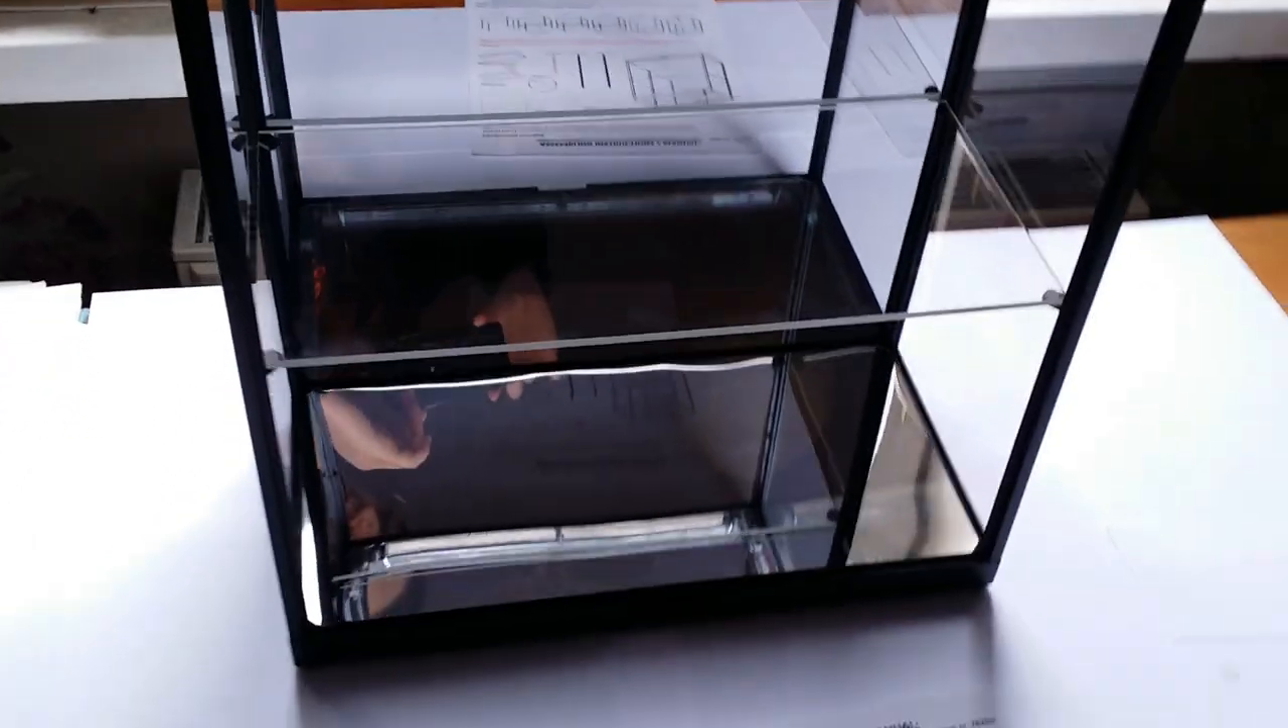And now you can see I've also placed the dividing center shelf. So the display is almost complete, and the last thing that I need to do is to slide in the front panel.